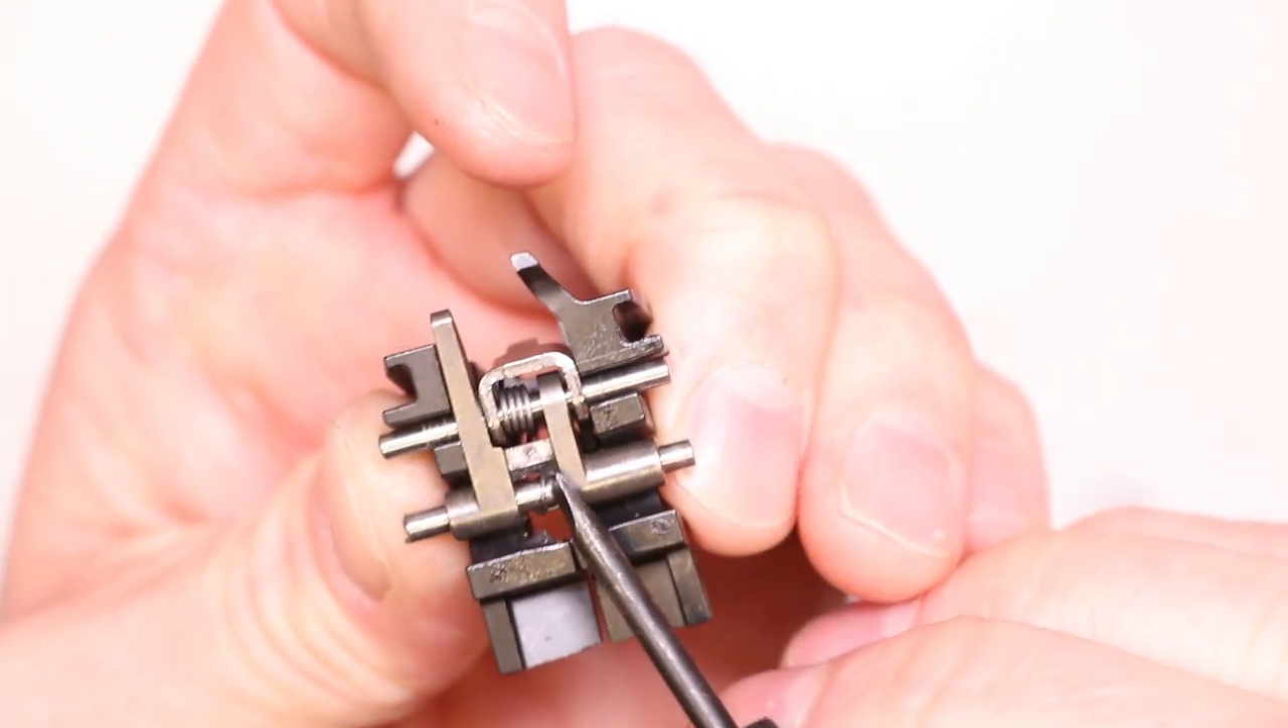All right push that pin all the way through and we got our extension spring captured right there in that pin which is exactly what we want.